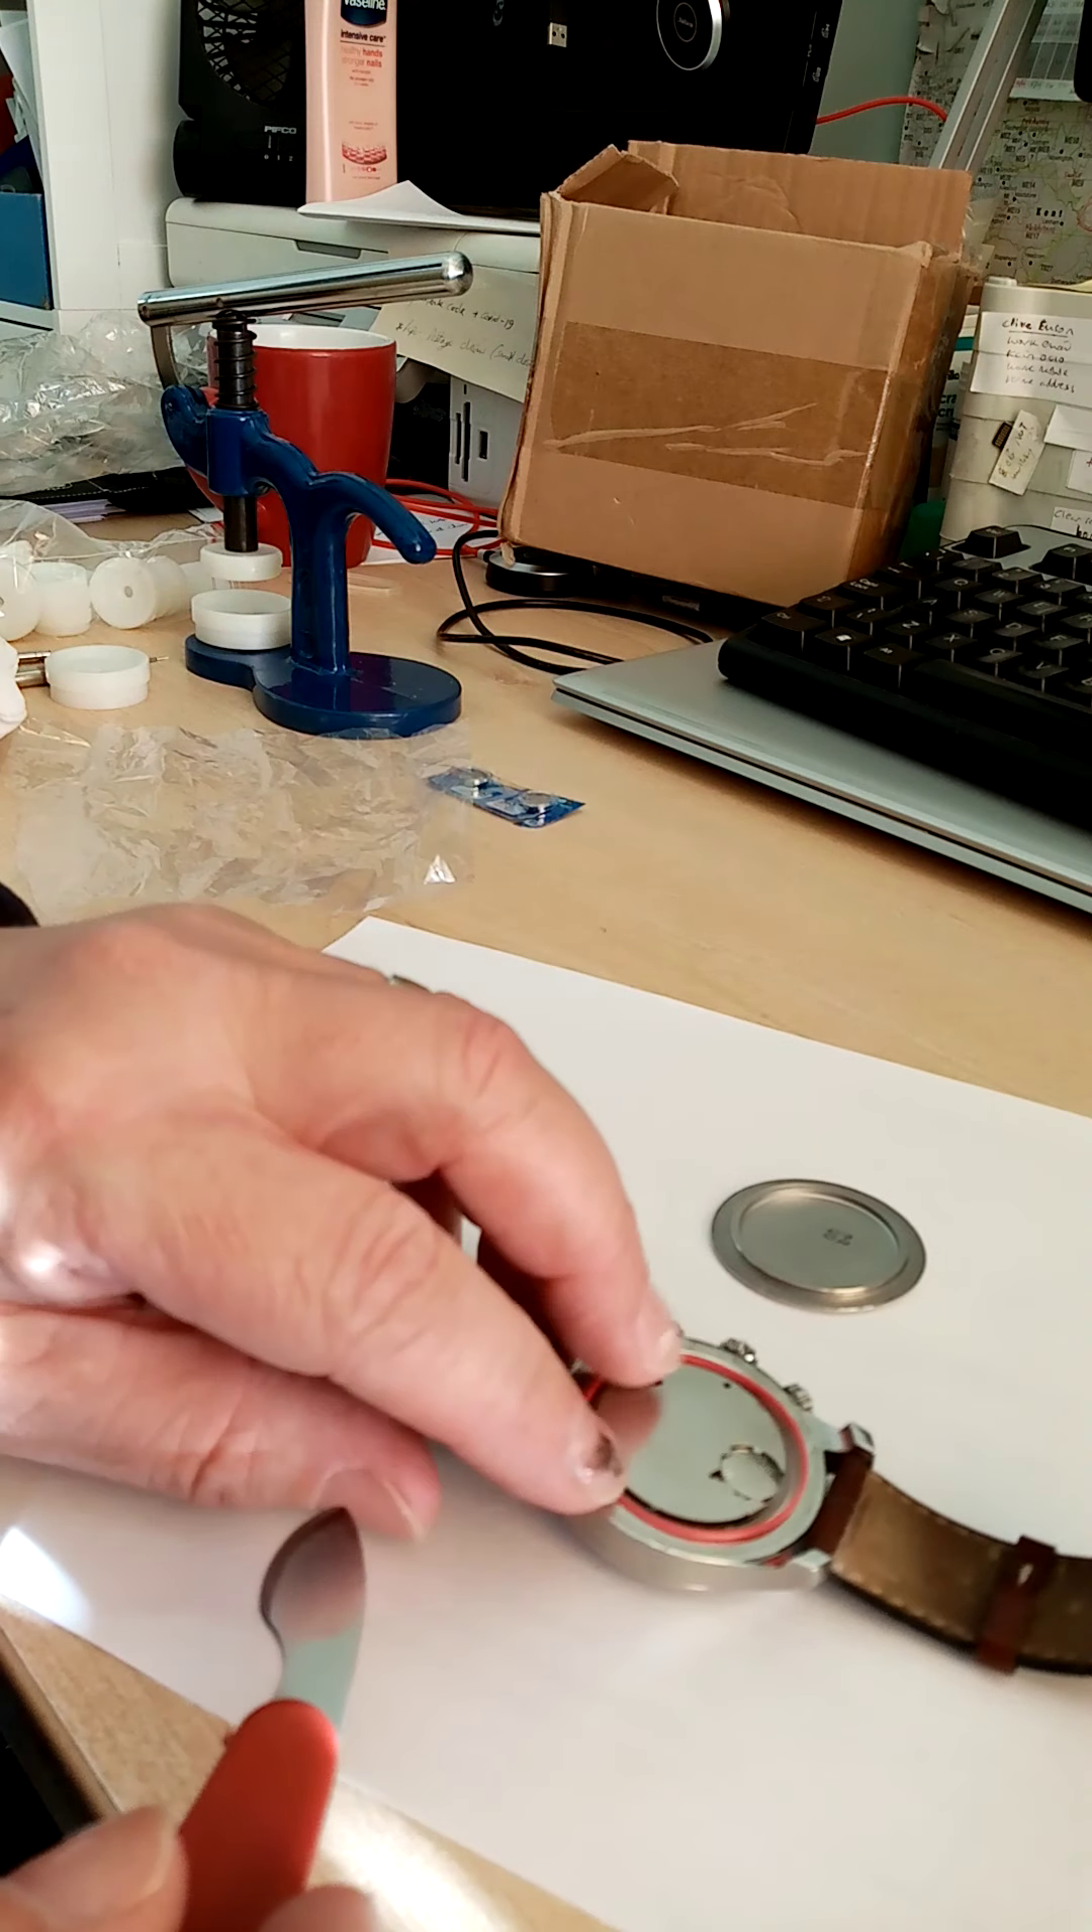So the back's come off. We've got the rubber seal there.